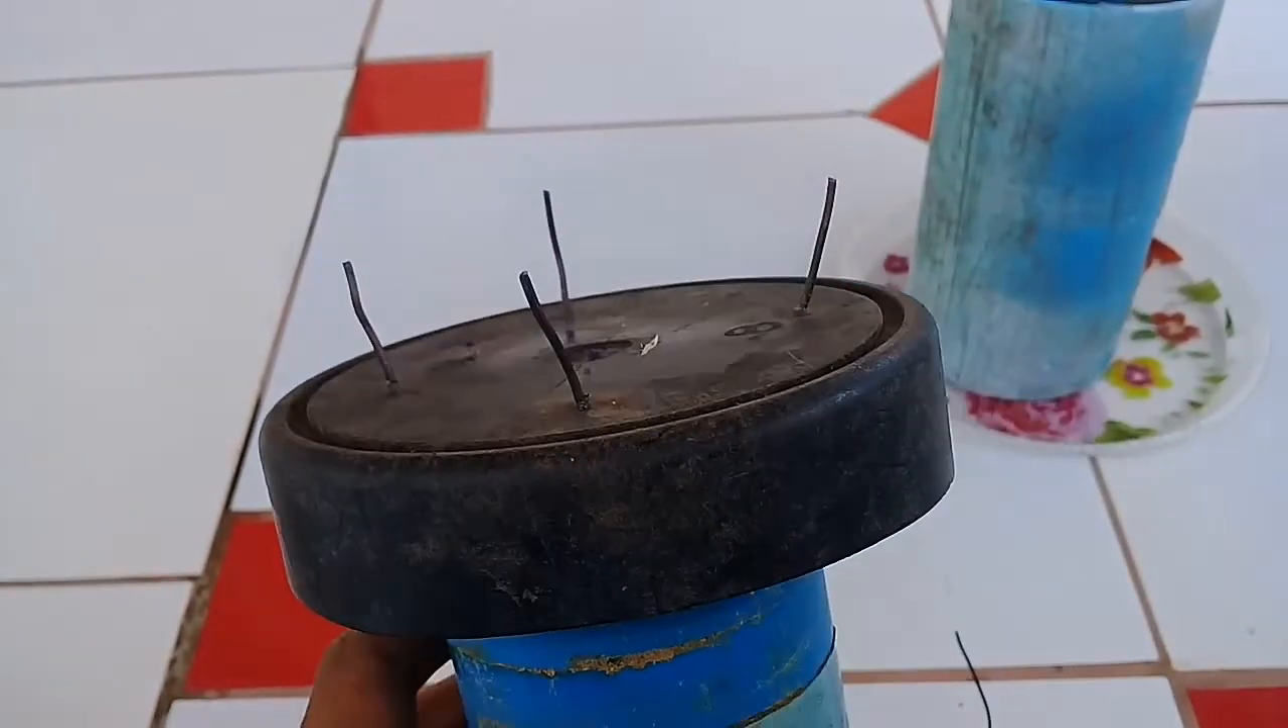Como vocês podem ver, já foi encaixado o cano sobre o pratinho e o arame também nos quatro furos.